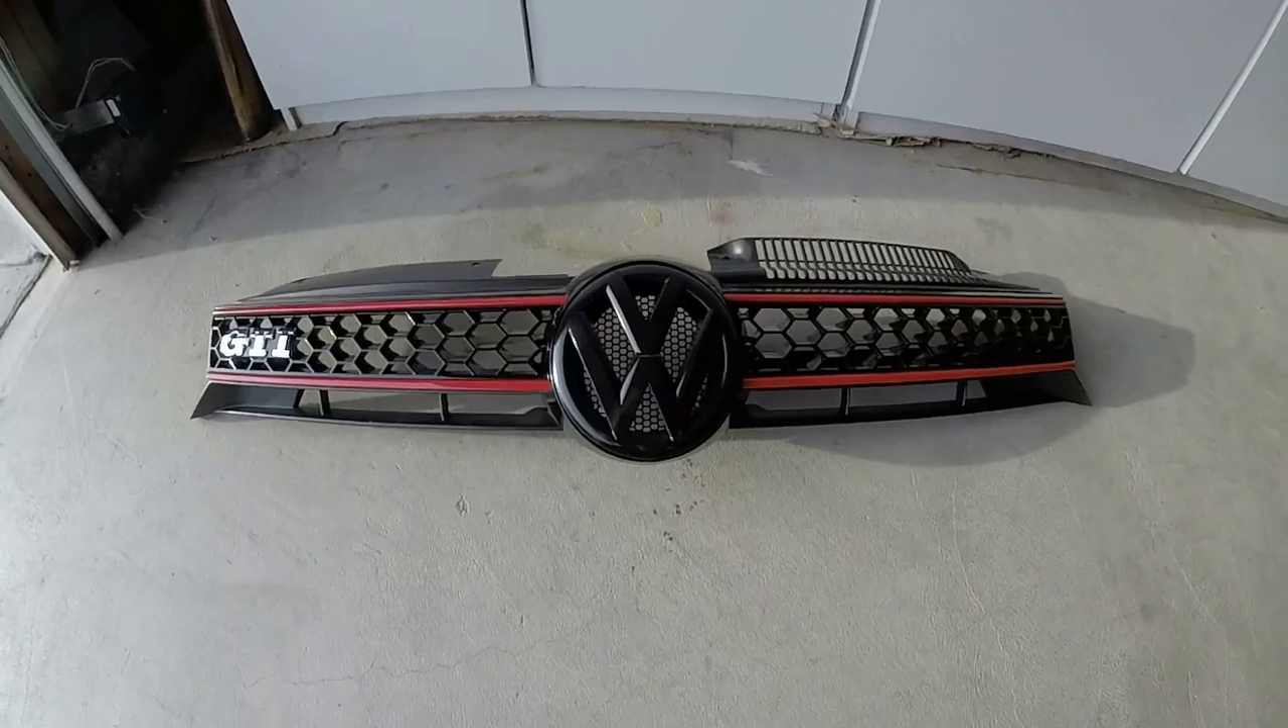Just got the grill reassembled.